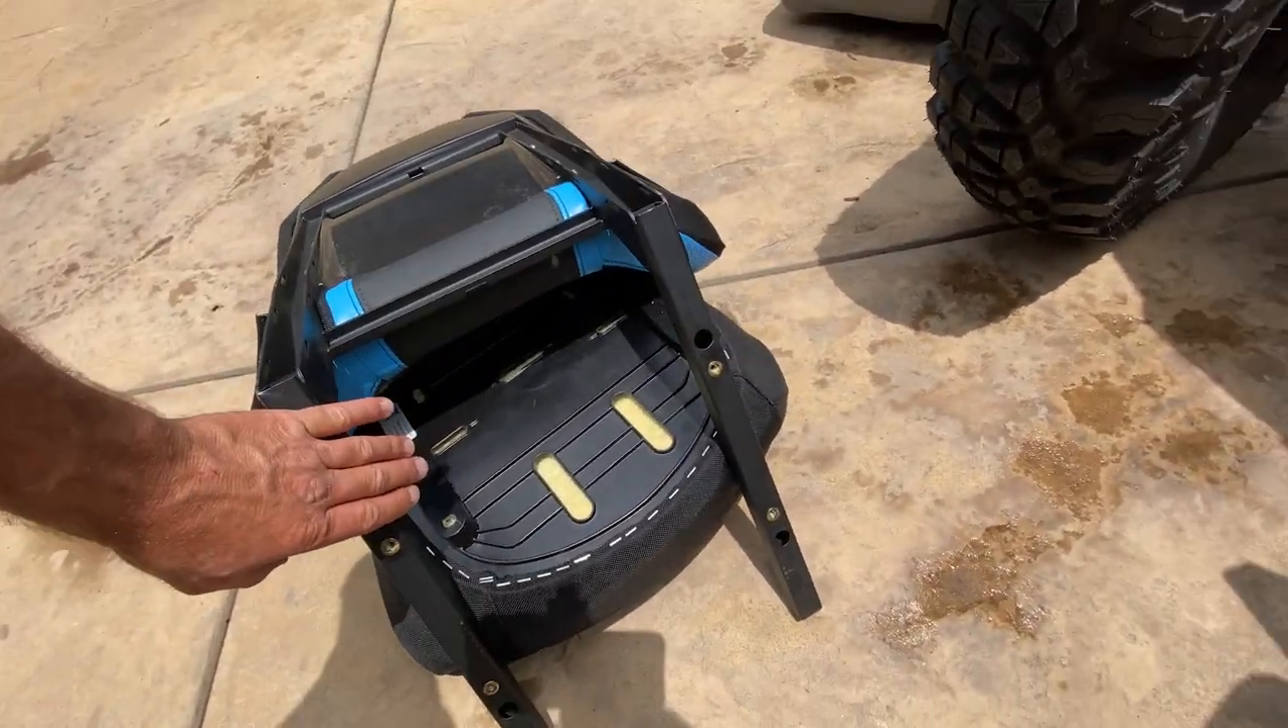This is the factory seat base here that we've removed.